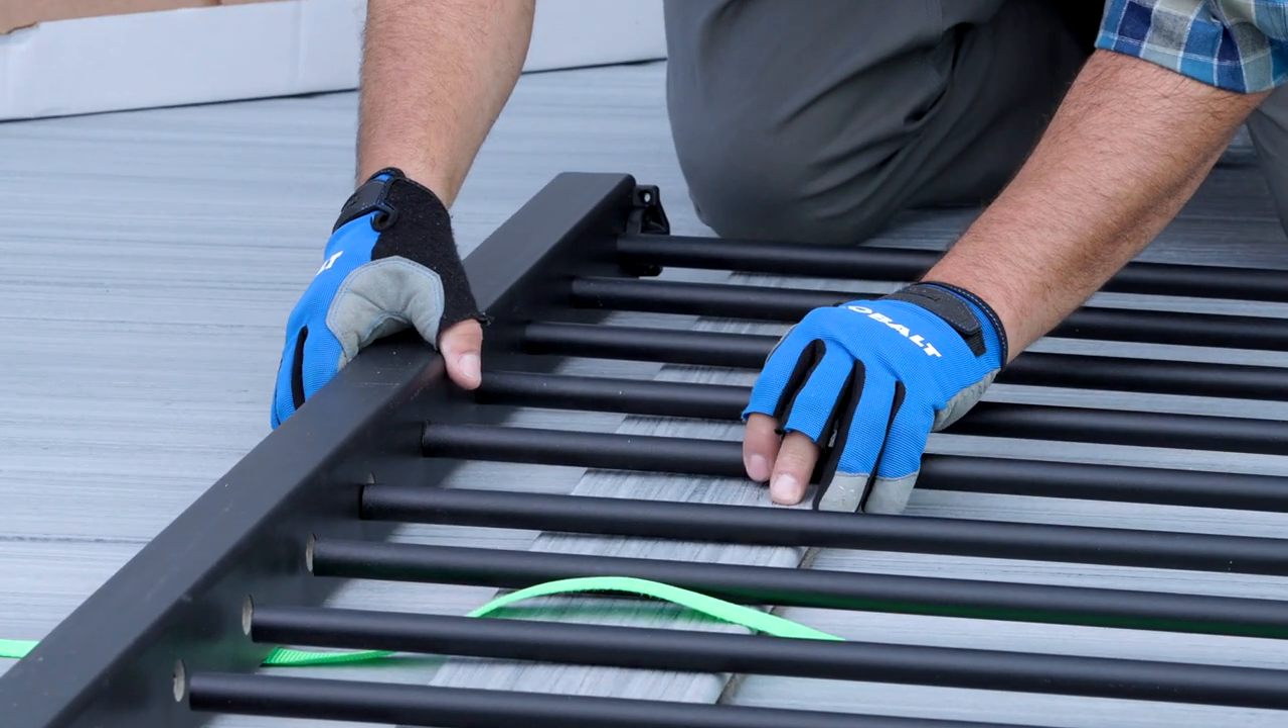Starting on one end I fed the balusters into the top rail.